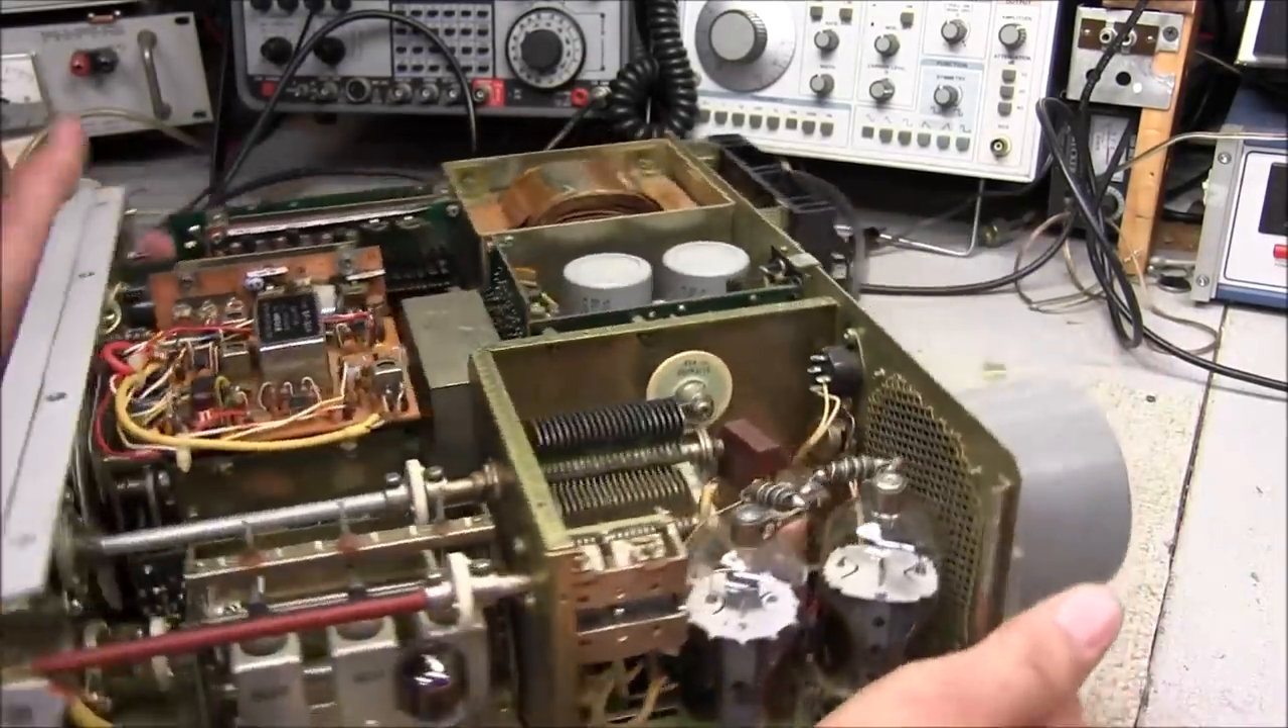Okay so I've got all the covers and shields off of this 101 and when I turn around look back the PA compartment there was something that caught my eye right to start with.